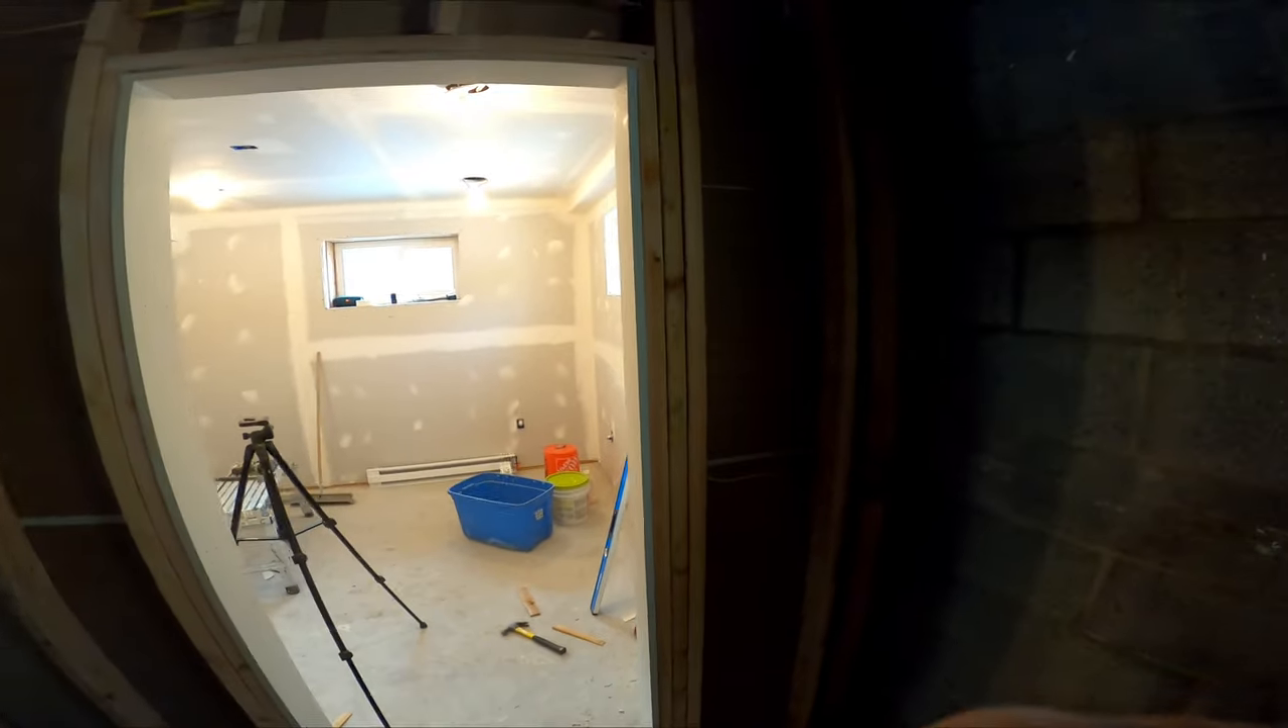Our door jamb is completely constructed now.